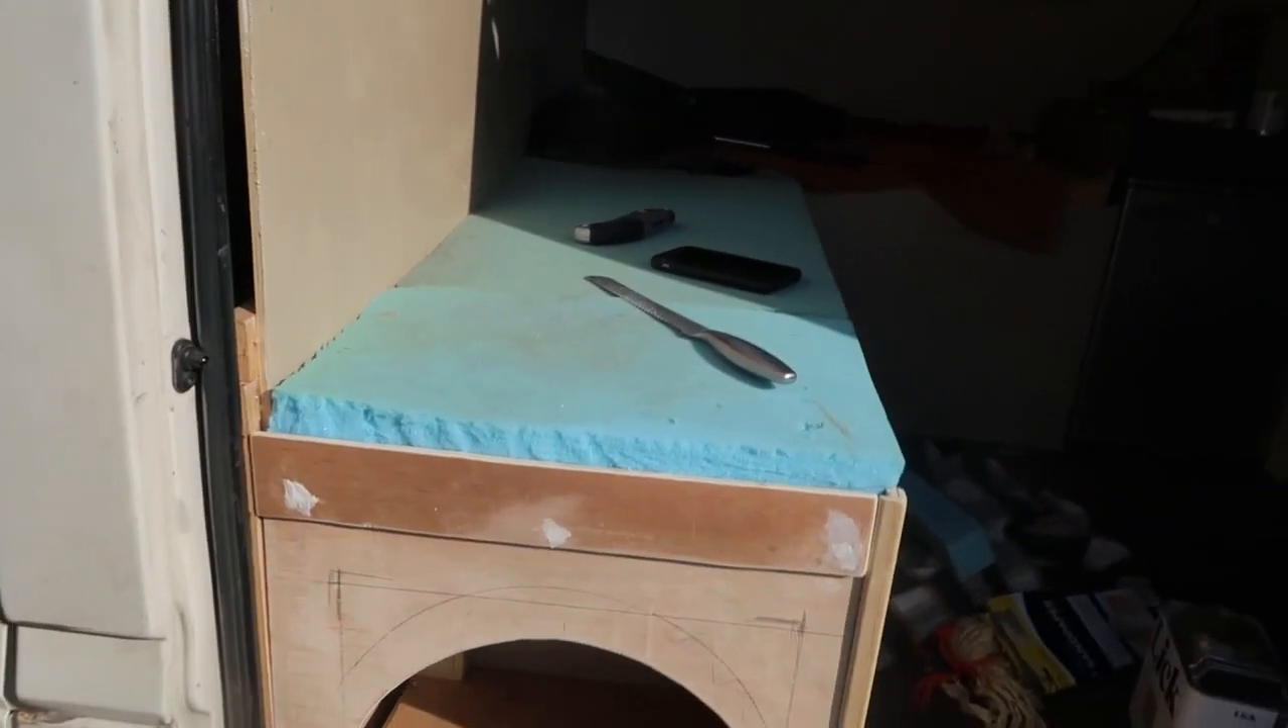So I've put the foam on. This is just temporary foam for now until we get the other one that we've got upholstered.